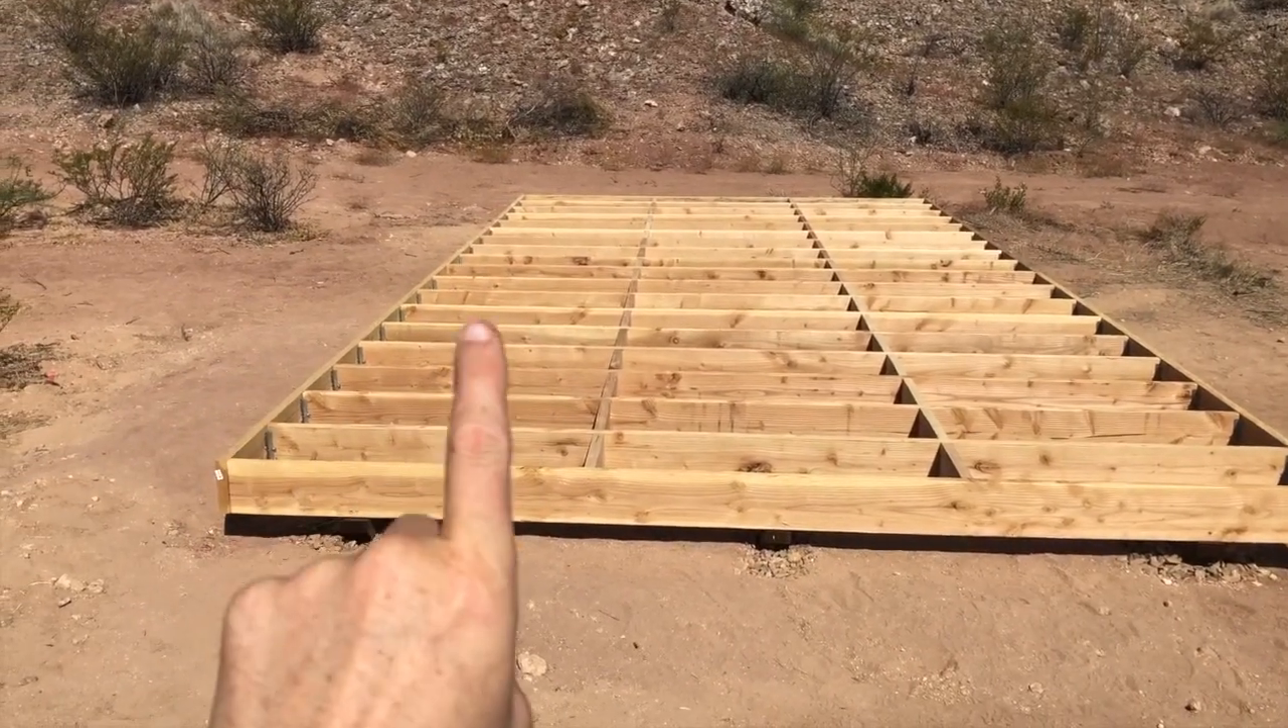Okay so here we are with the full joist system complete.